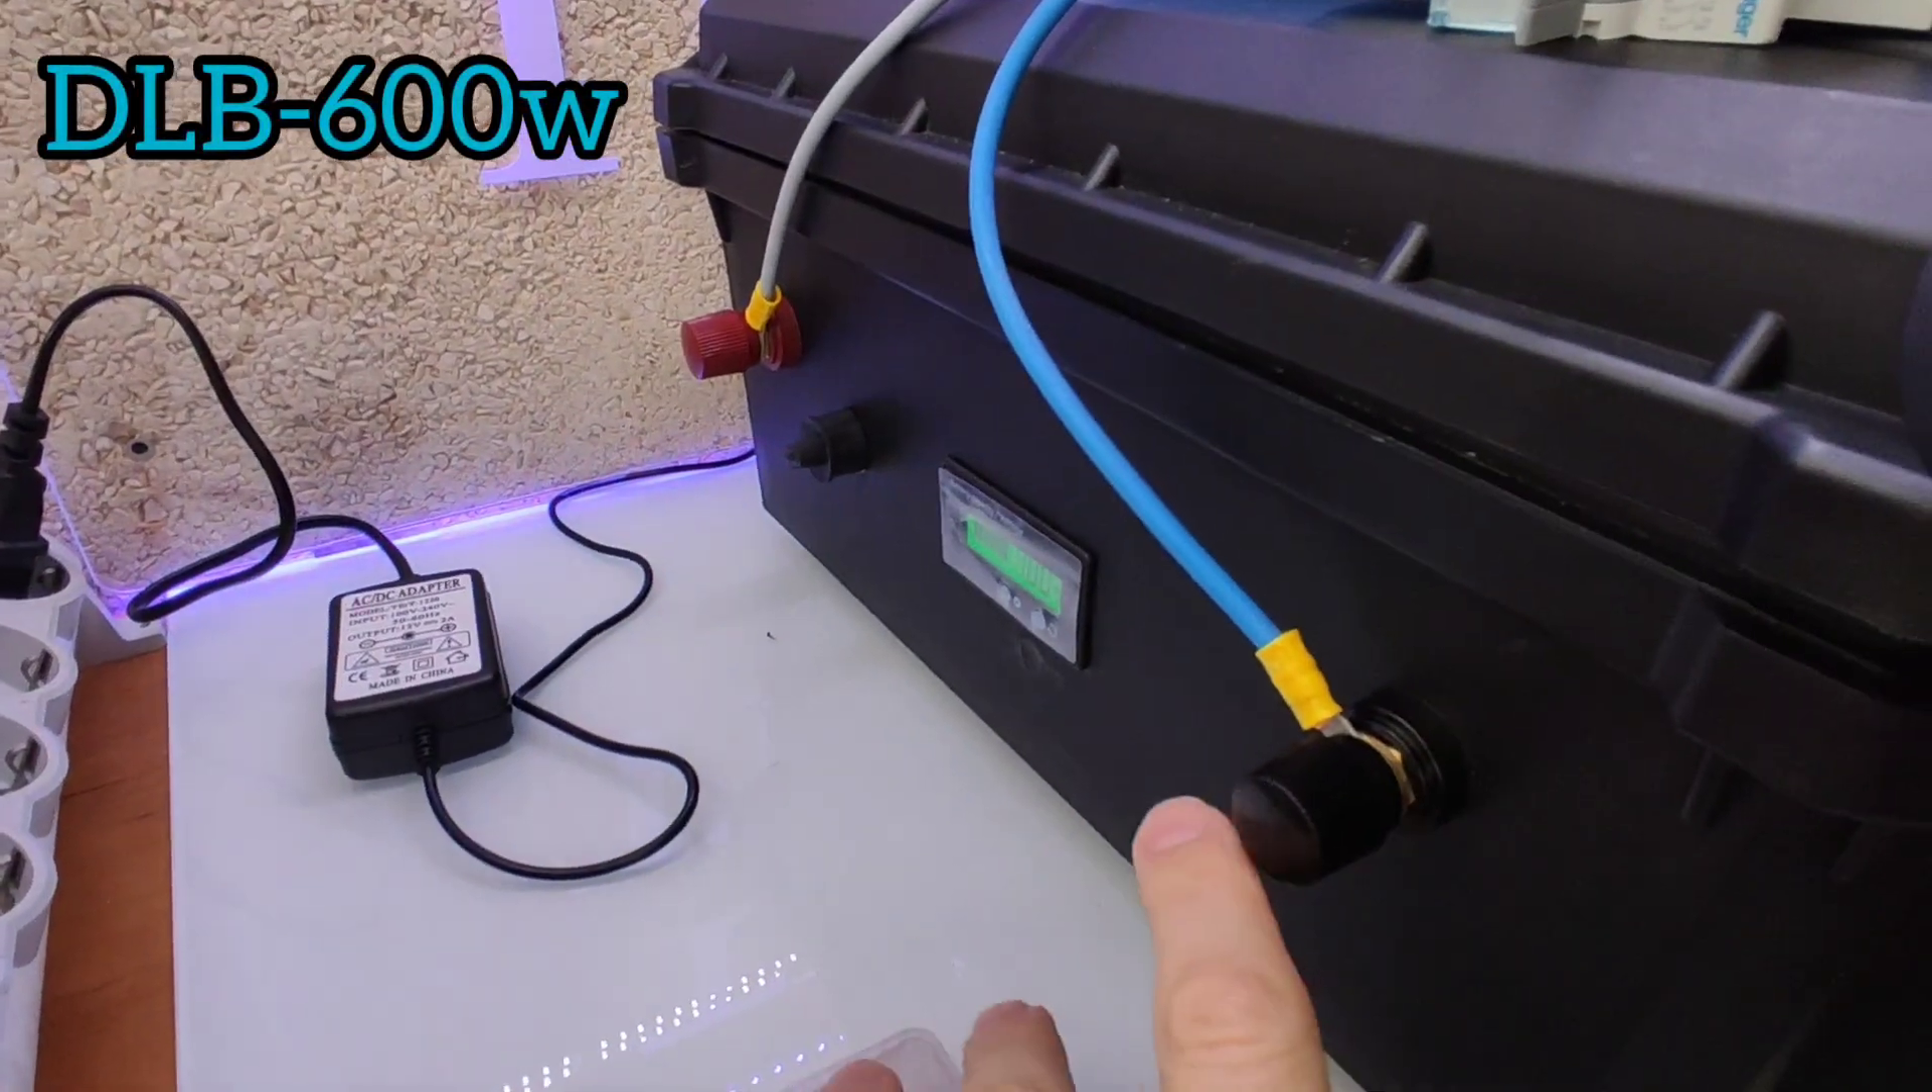Tengo aquí puesto el descargador de baterías el probador comprobador le hemos puesto por aquí ya unos terminales adecuados para este tipo de conexión.